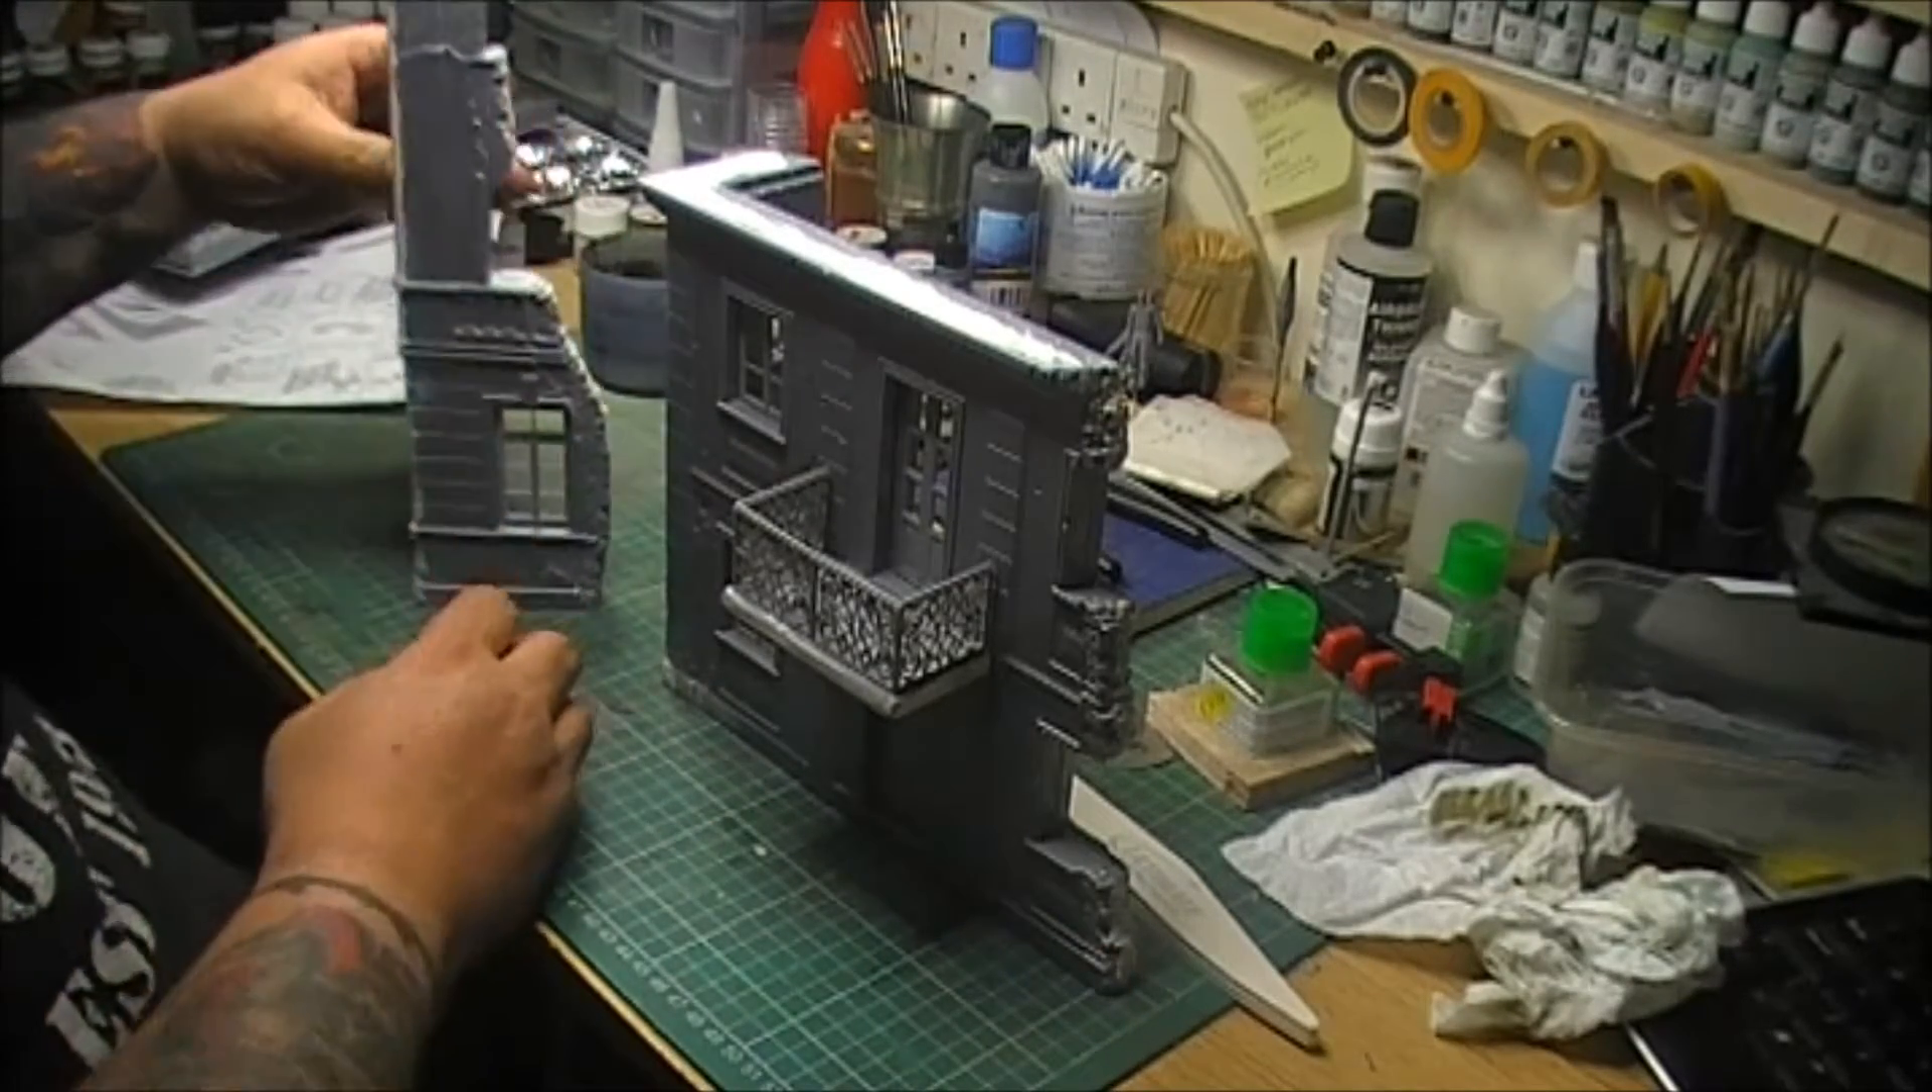Right, so, that's the windows and doors put in, on both the sides.